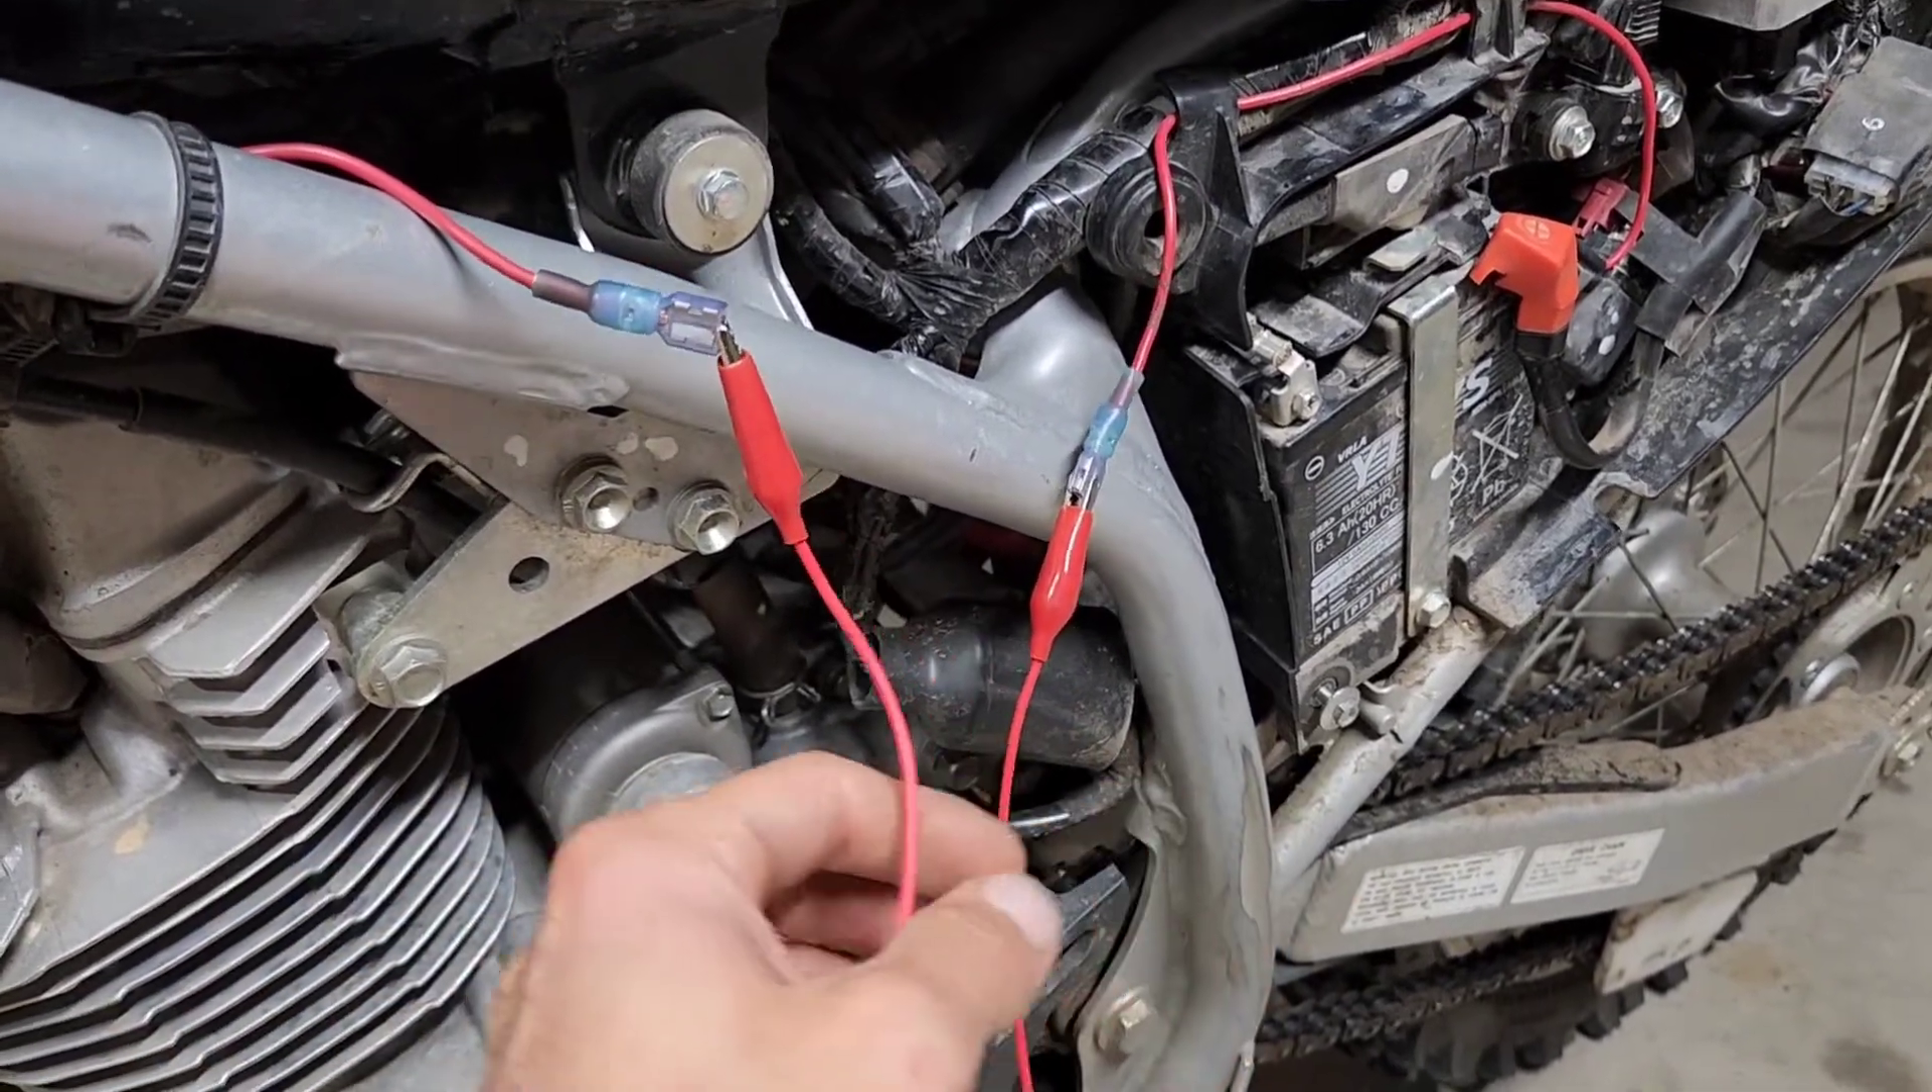Just for now just for testing purposes got the jumper wire in.